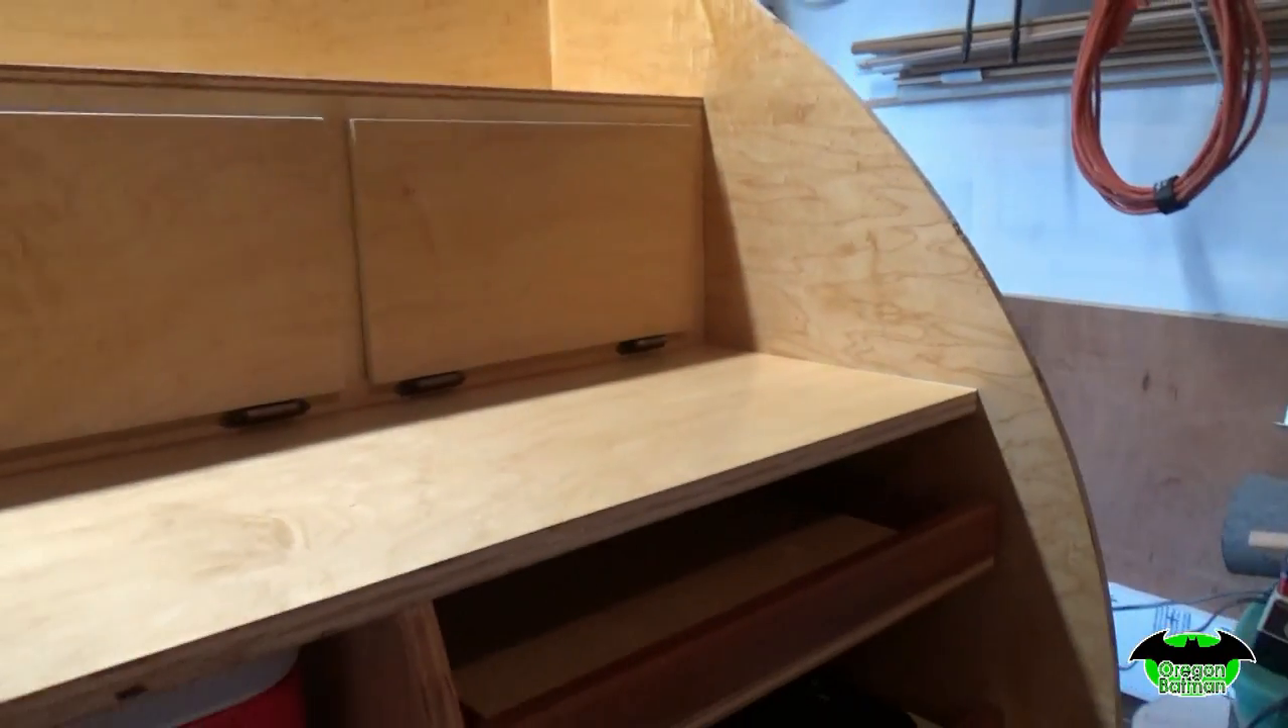Well, I'm happy to report that everything is varnished, and the cabinet doors are now back in place and work really well.